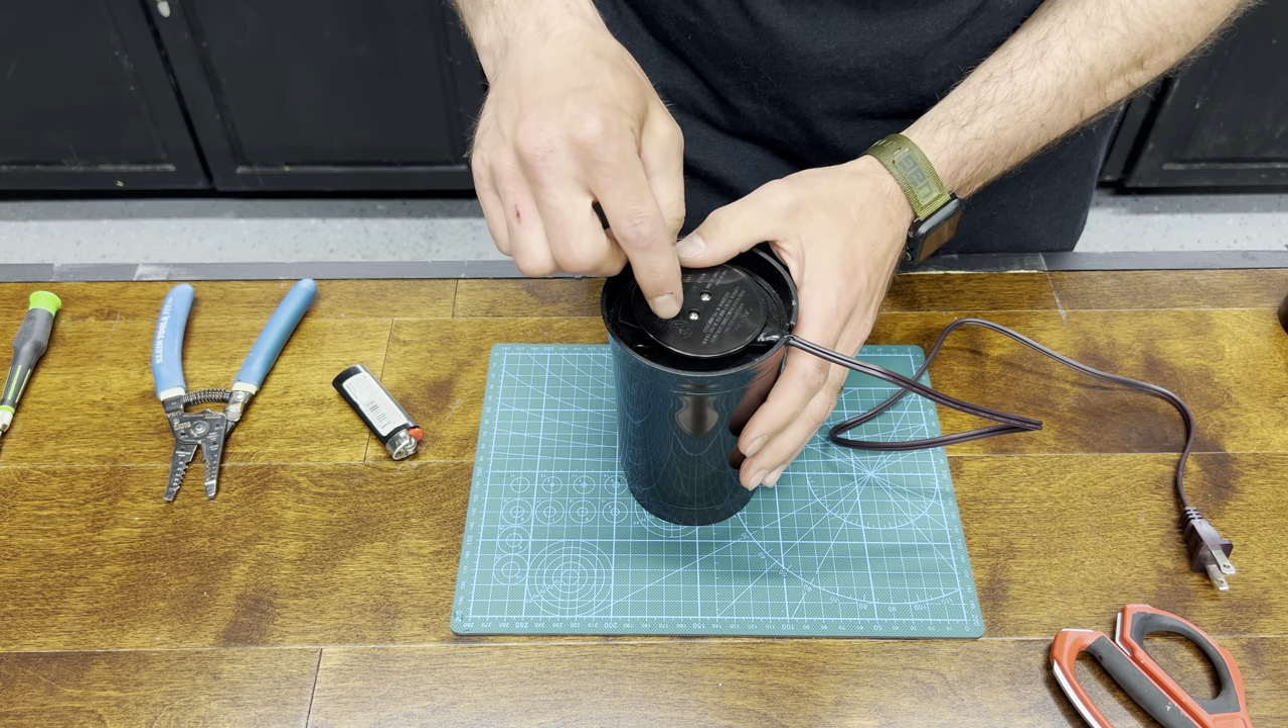Once your cover's on, you can tell it looks nice. Nothing's exposed on the outside of your cord right here.